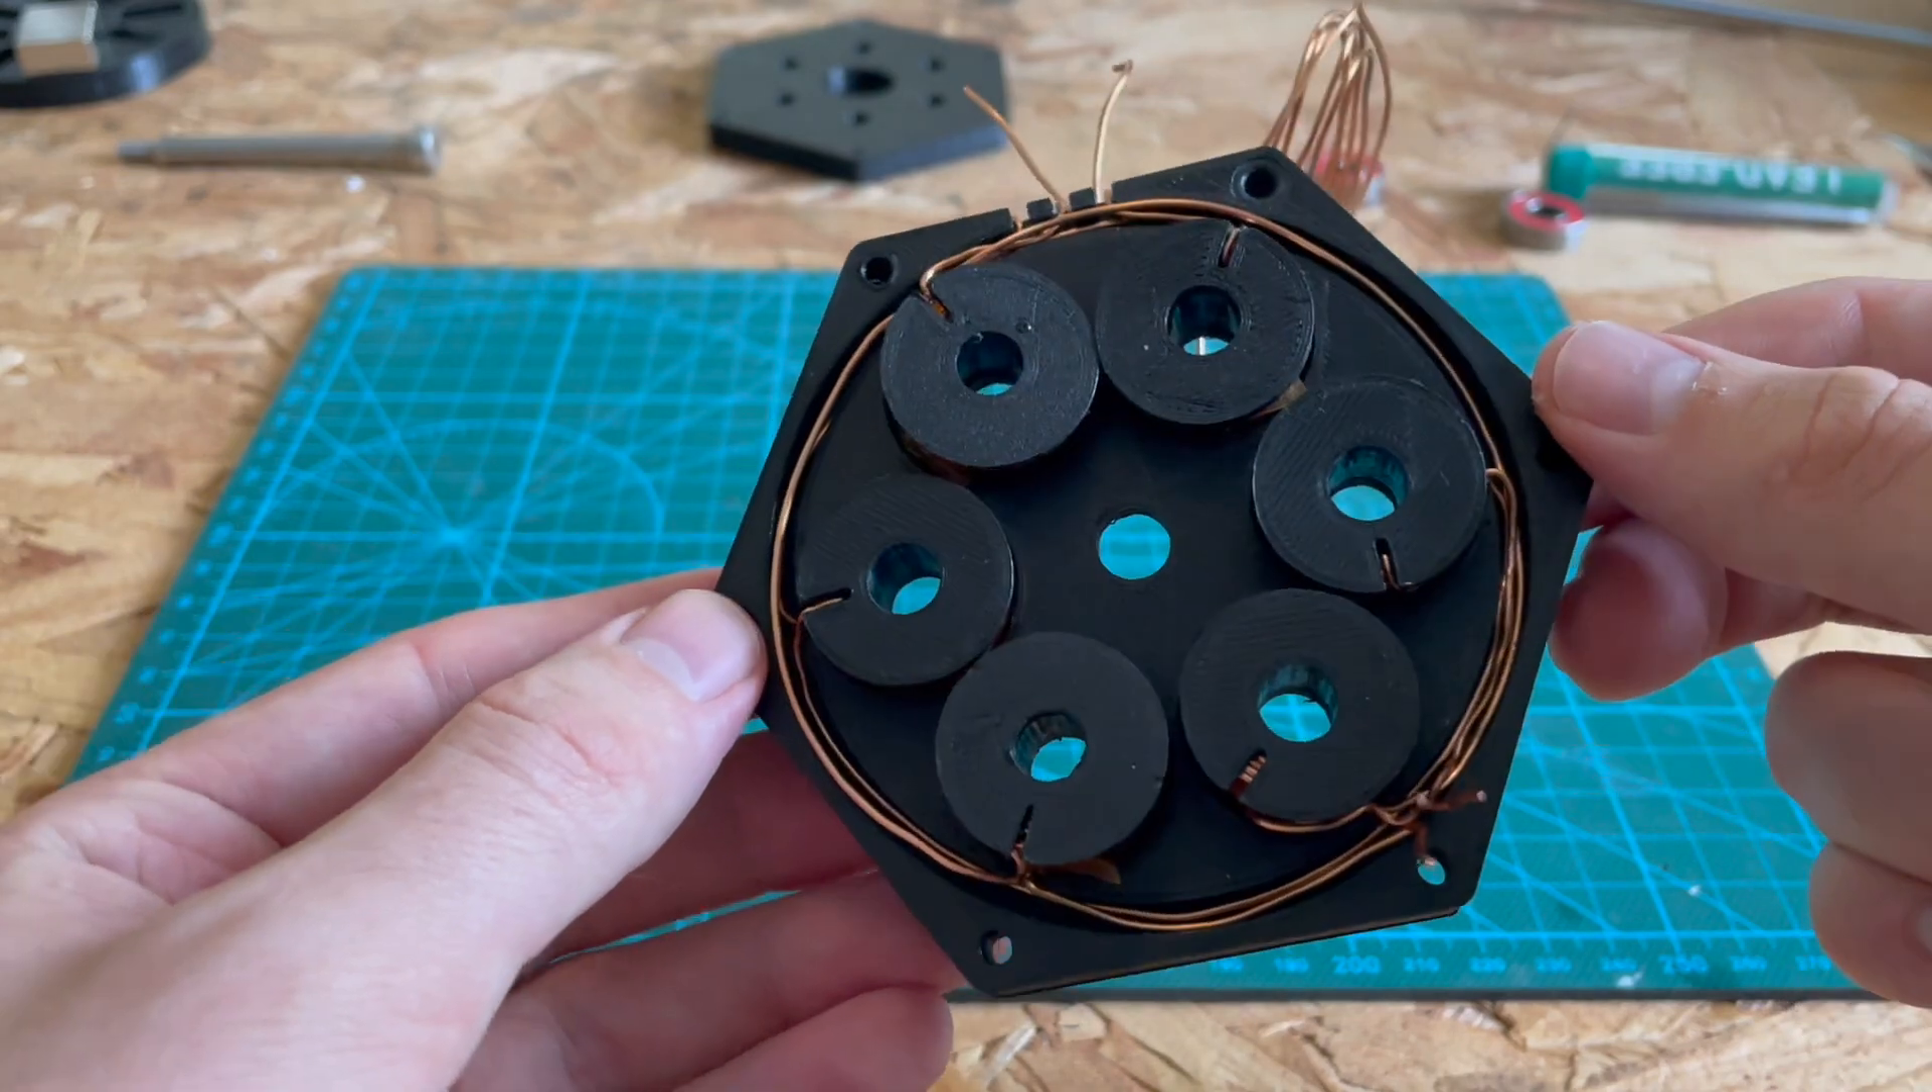I finally managed to fit all six coils uh into the lower half of the stator.